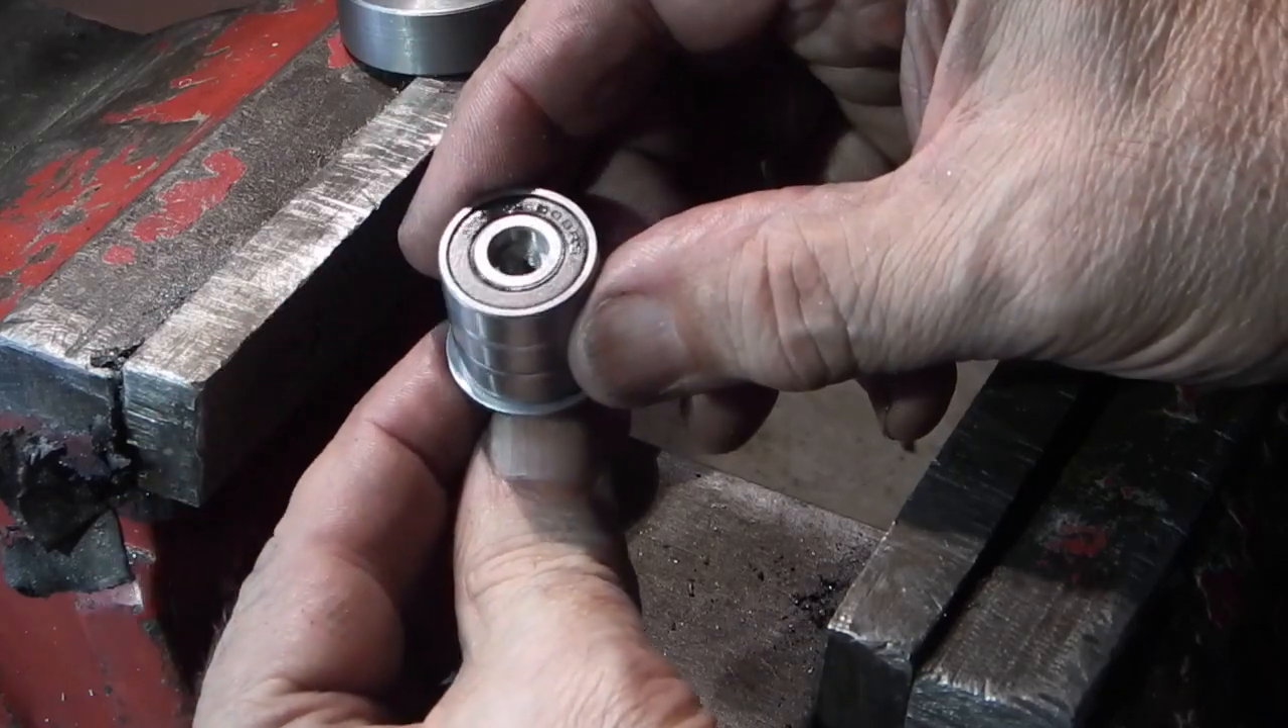So you have the three bearings on.